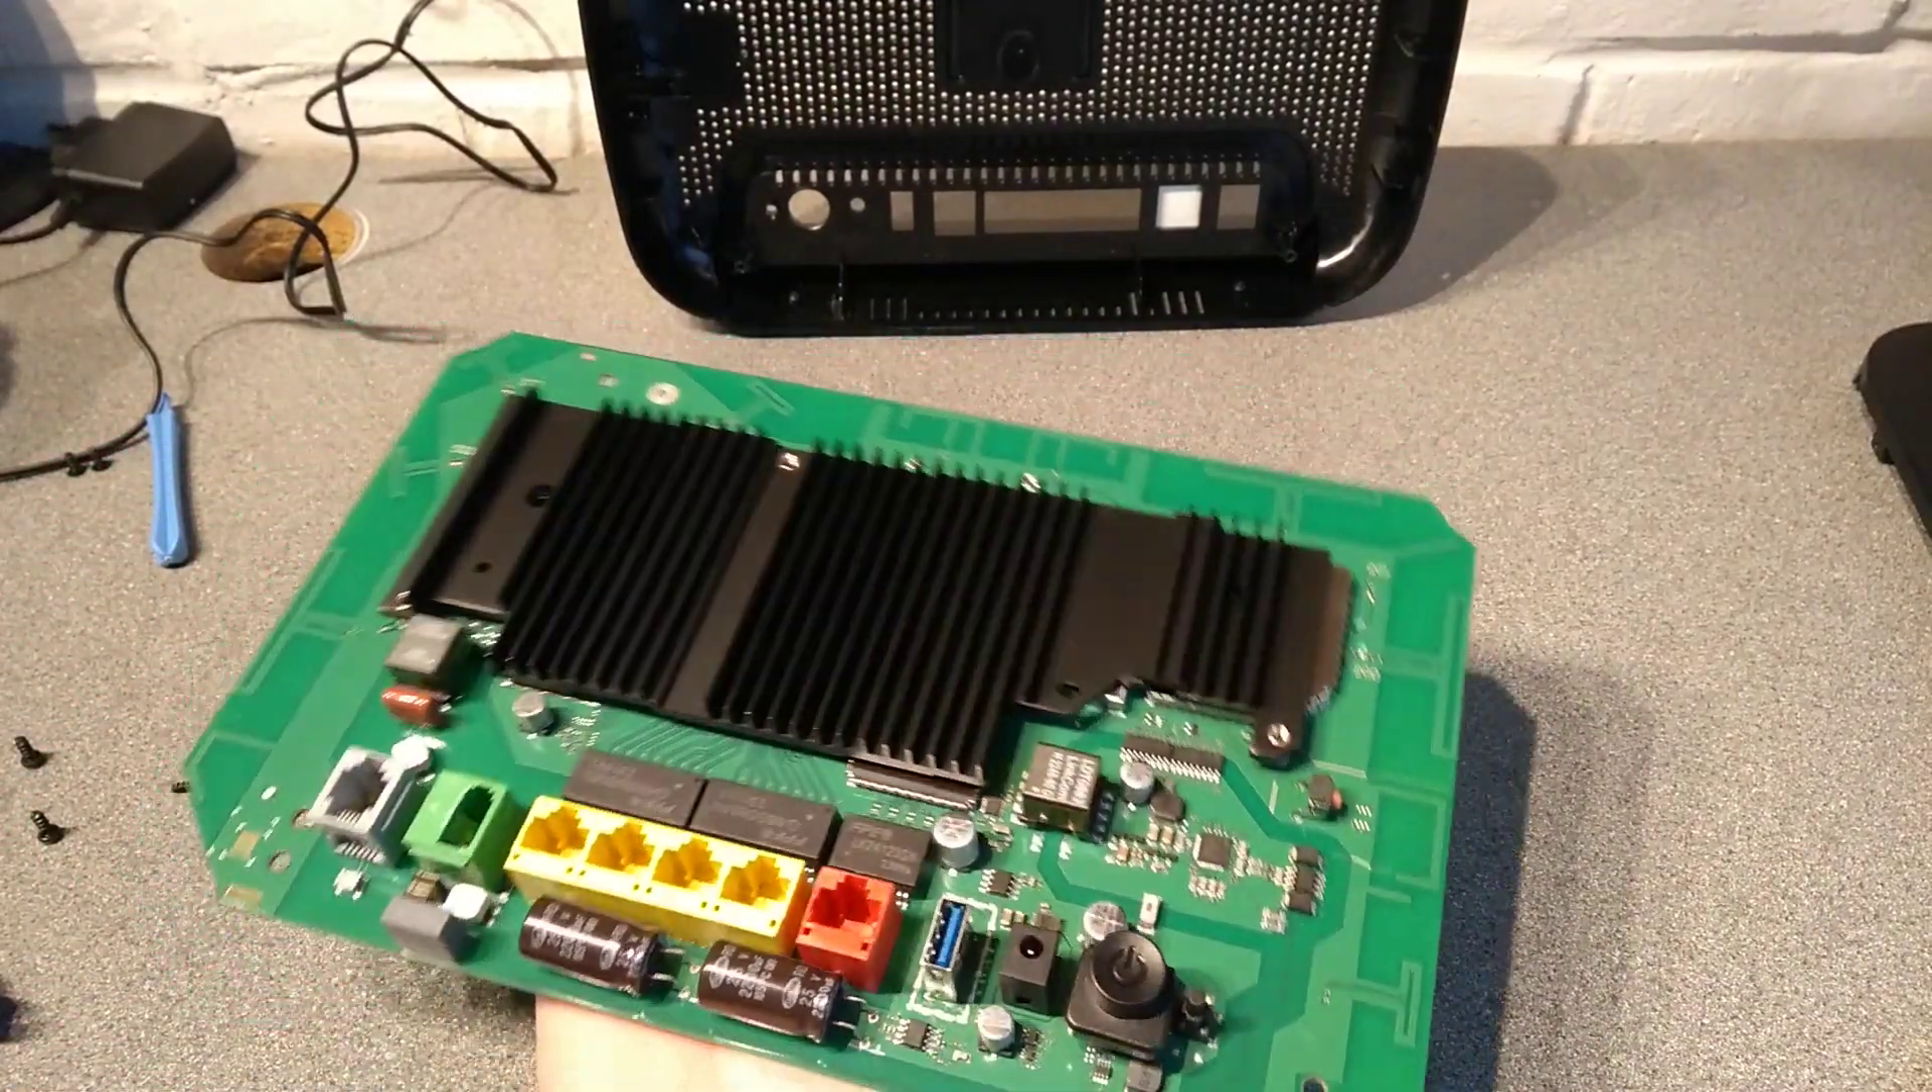And that's the heatsink back on.